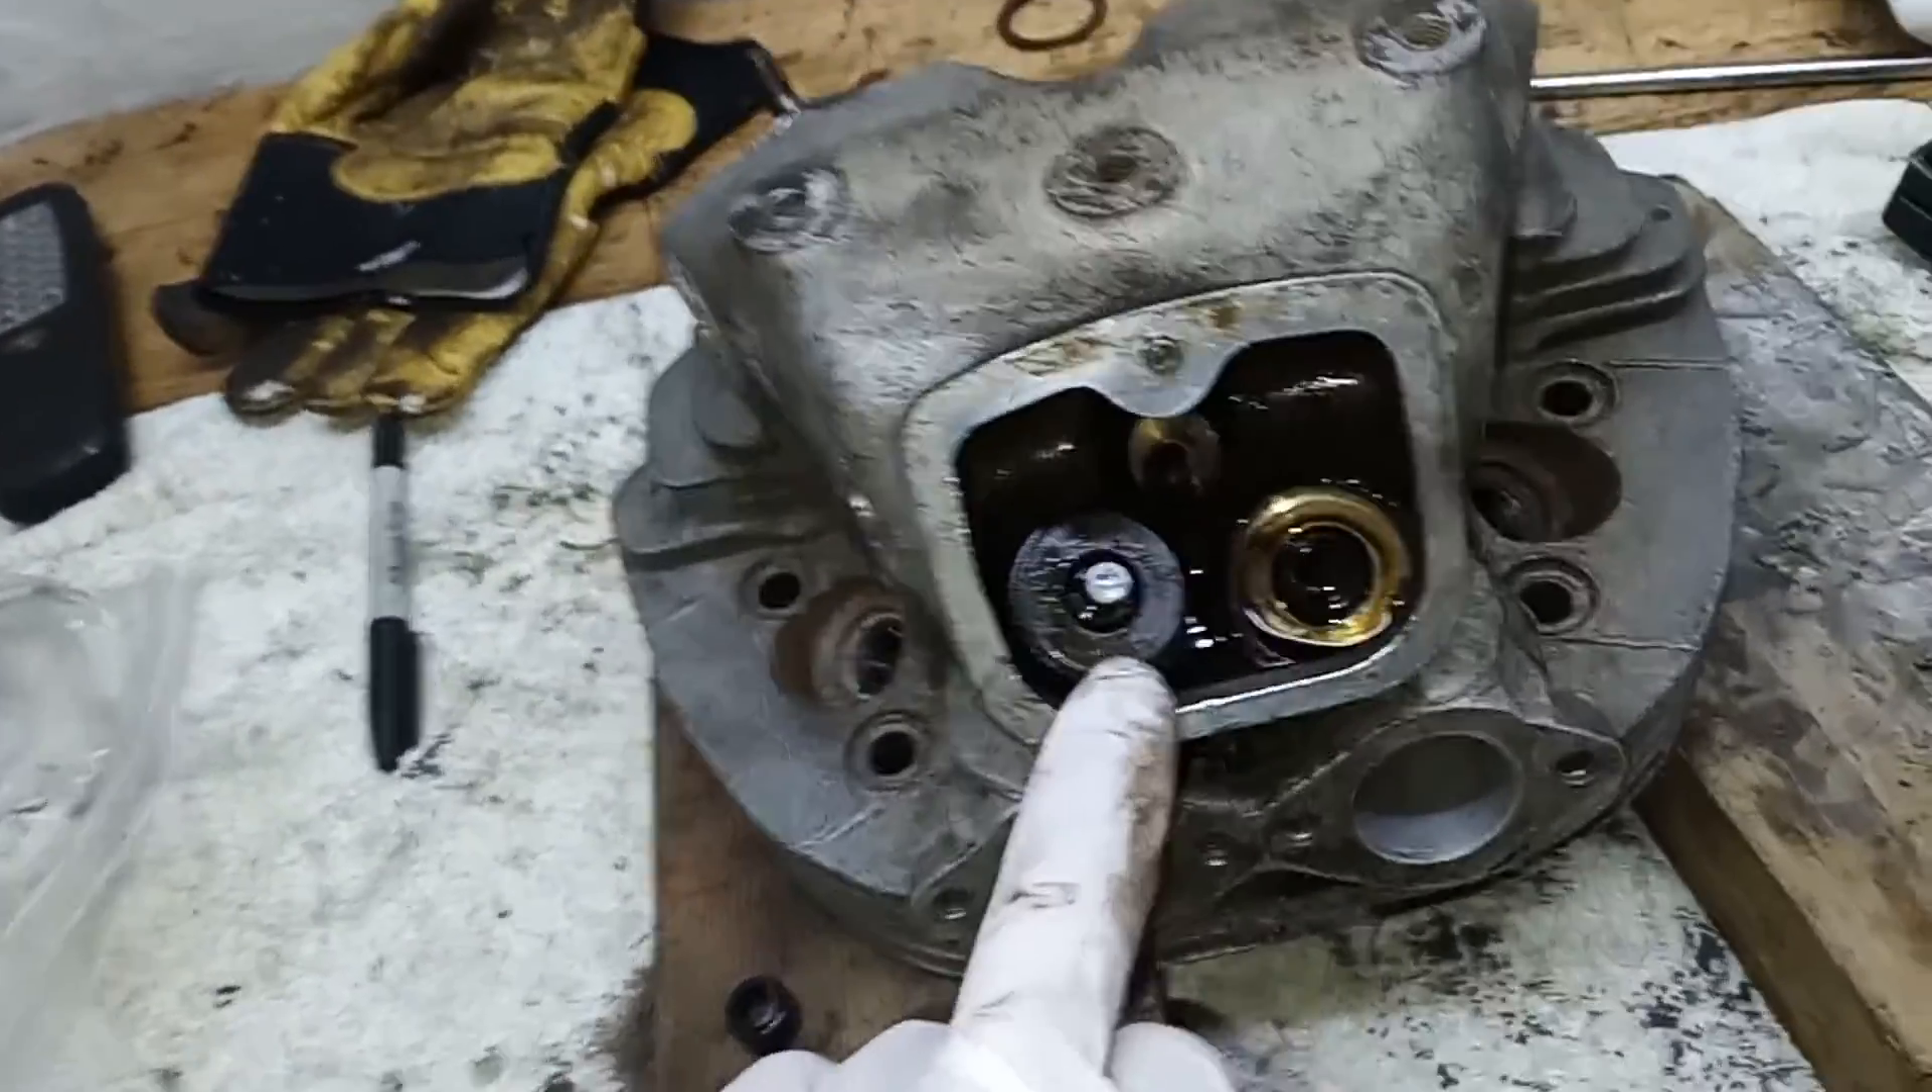Just one valve left to remove now.